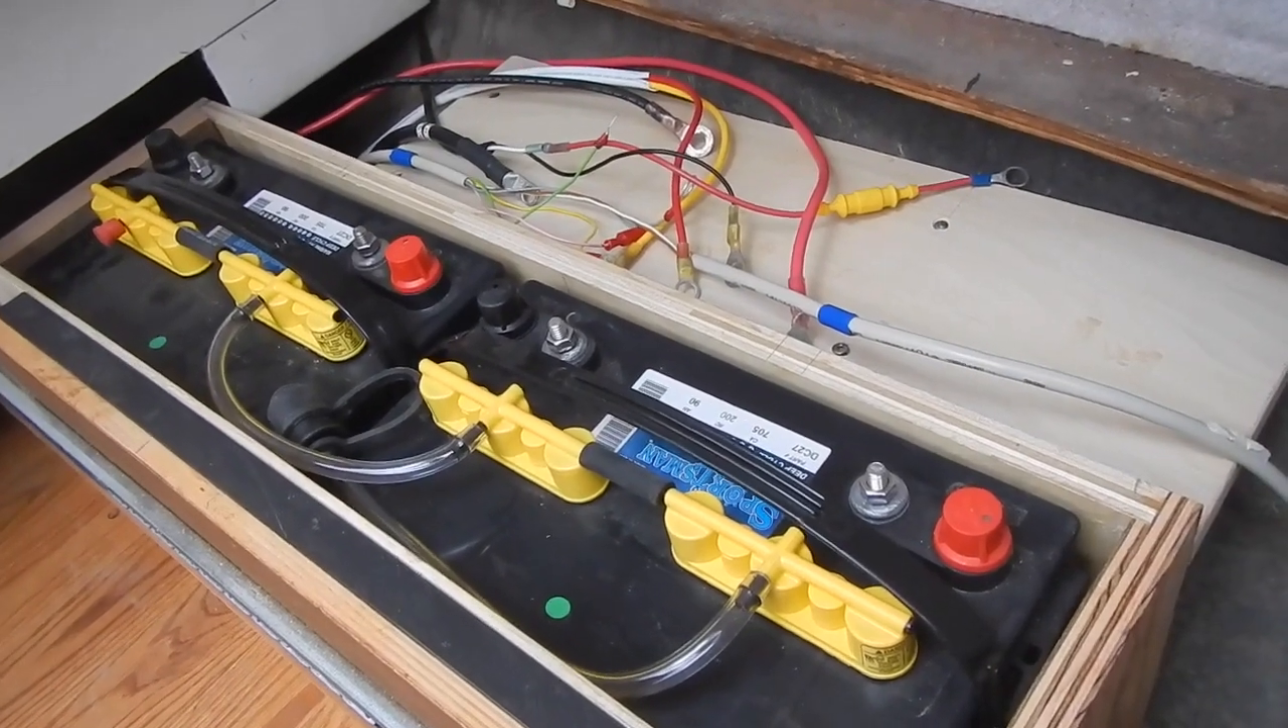So there are our batteries in place in the battery box. Uh we haven't wired anything at this point.